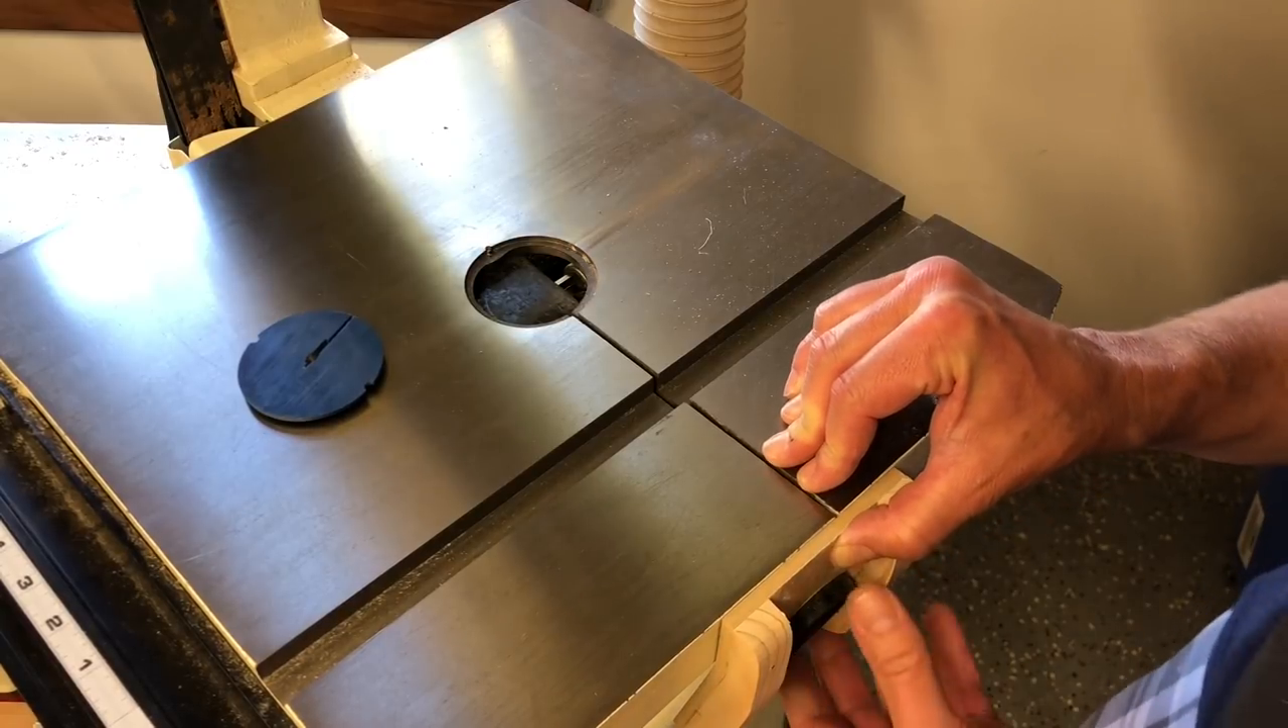All right, so I reinstalled the table on the bandsaw and now I want to see where this Fits here.